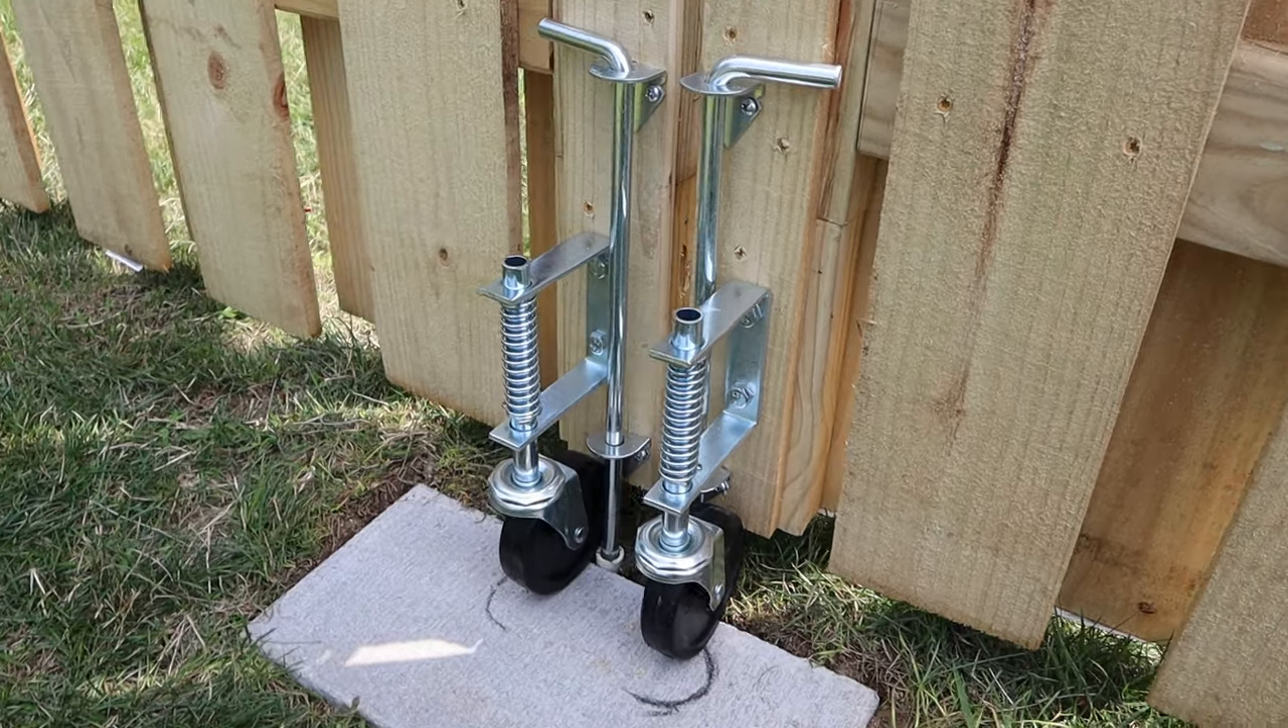And then at the bottom, you can see that I installed the two wheels with some lag screws.